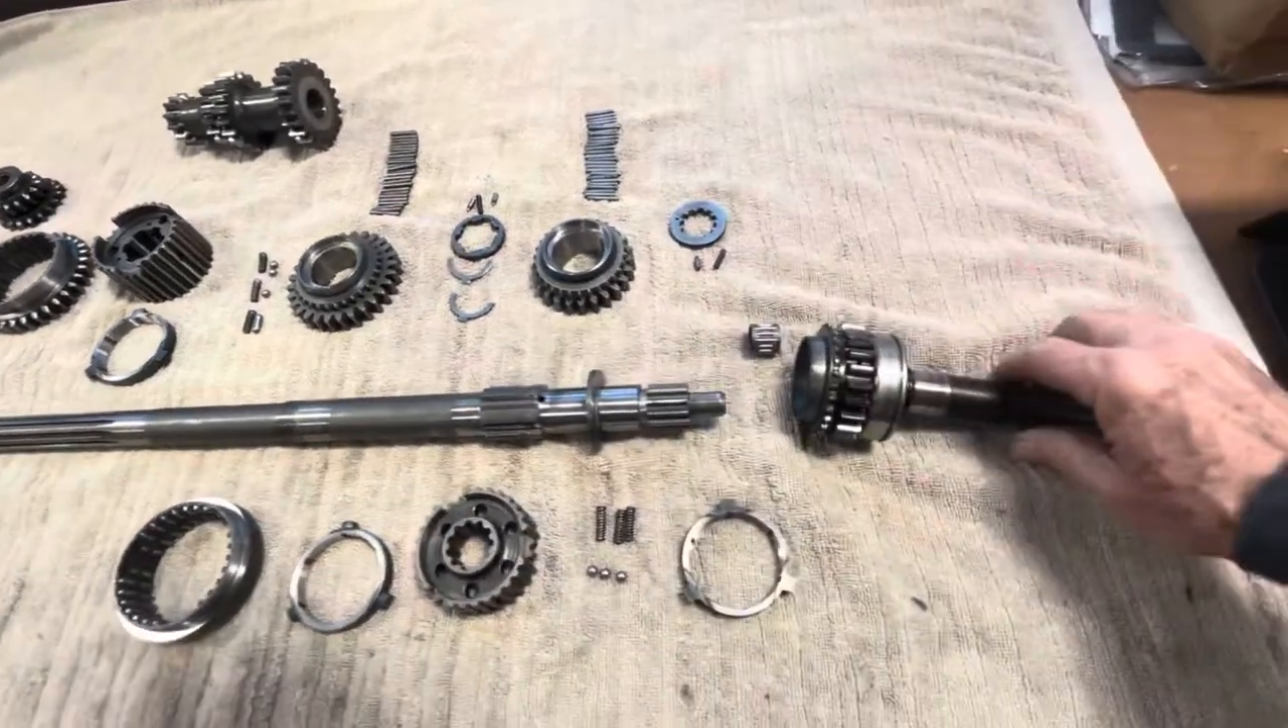You know first thing is obviously I've got the gearbox completely apart and so if you haven't accomplished that yet you know watching this video should help you learn.